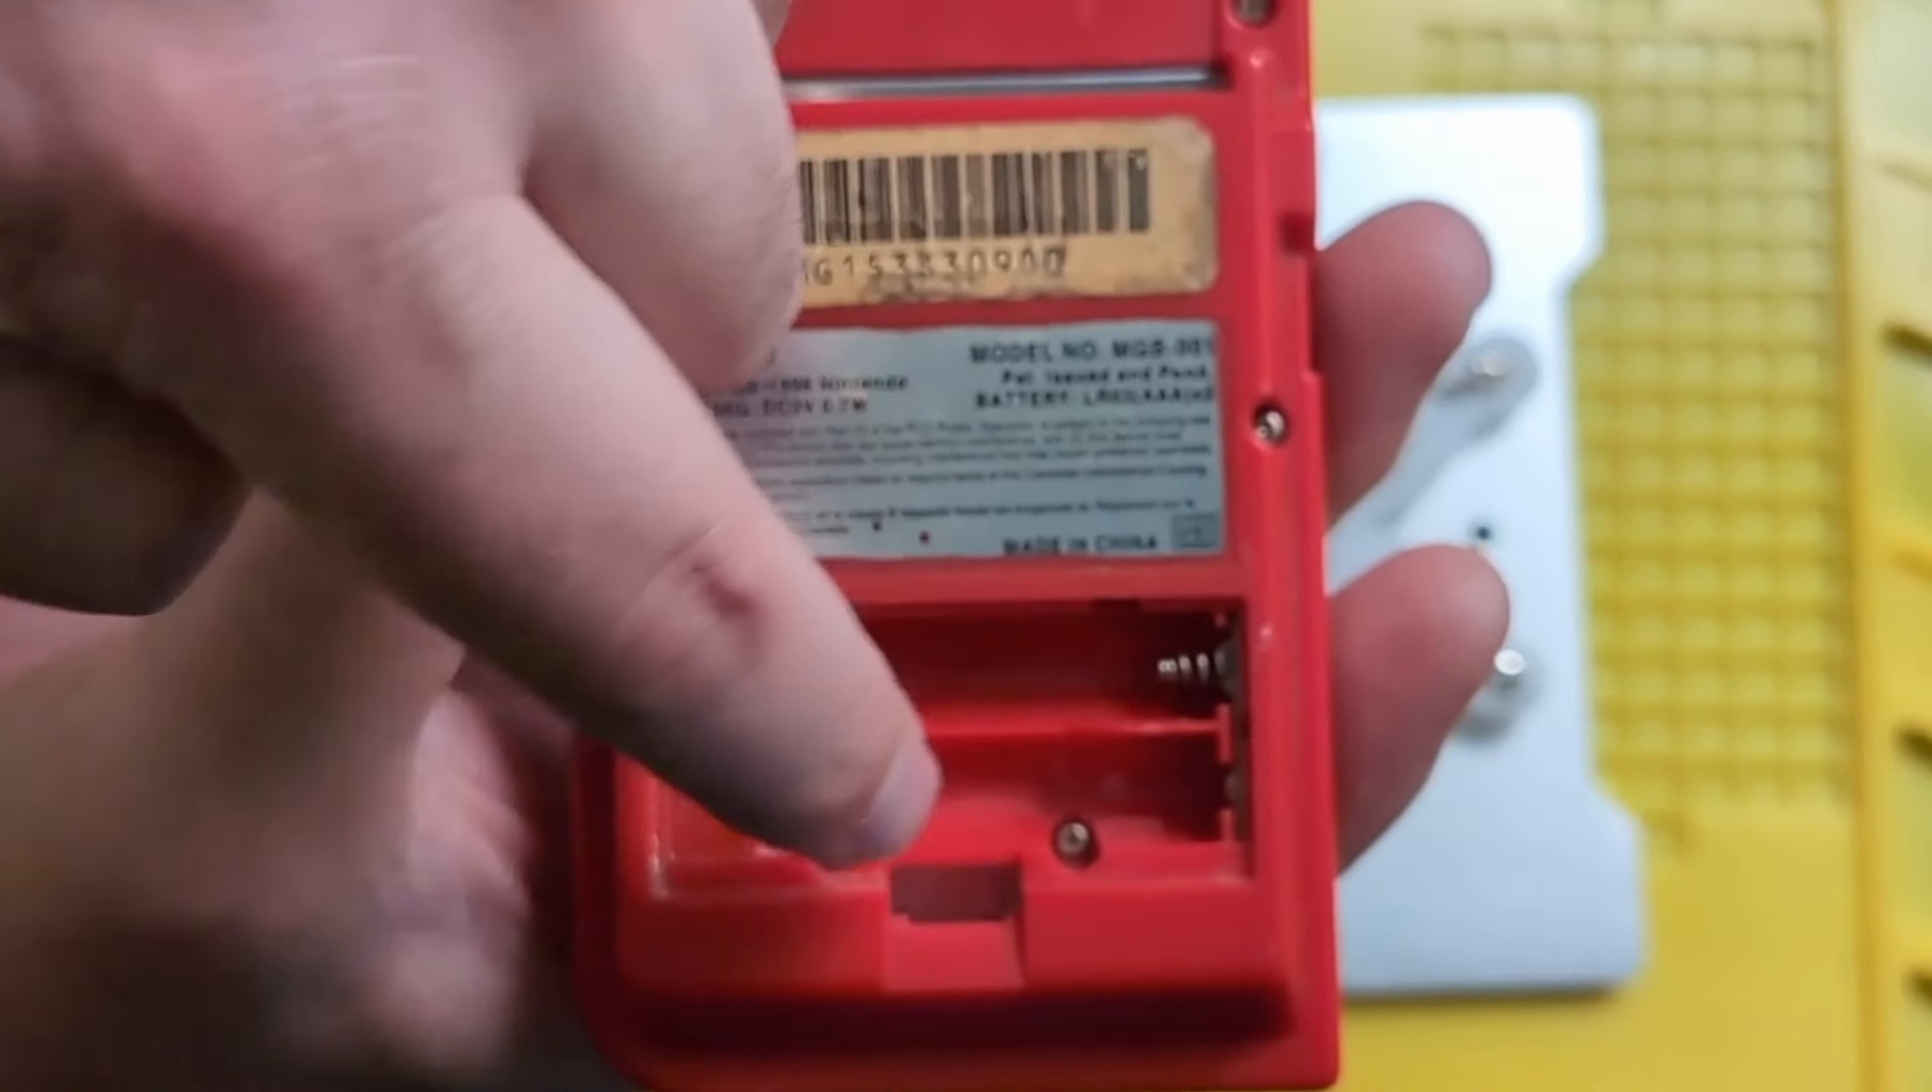So we removed the battery cover already.